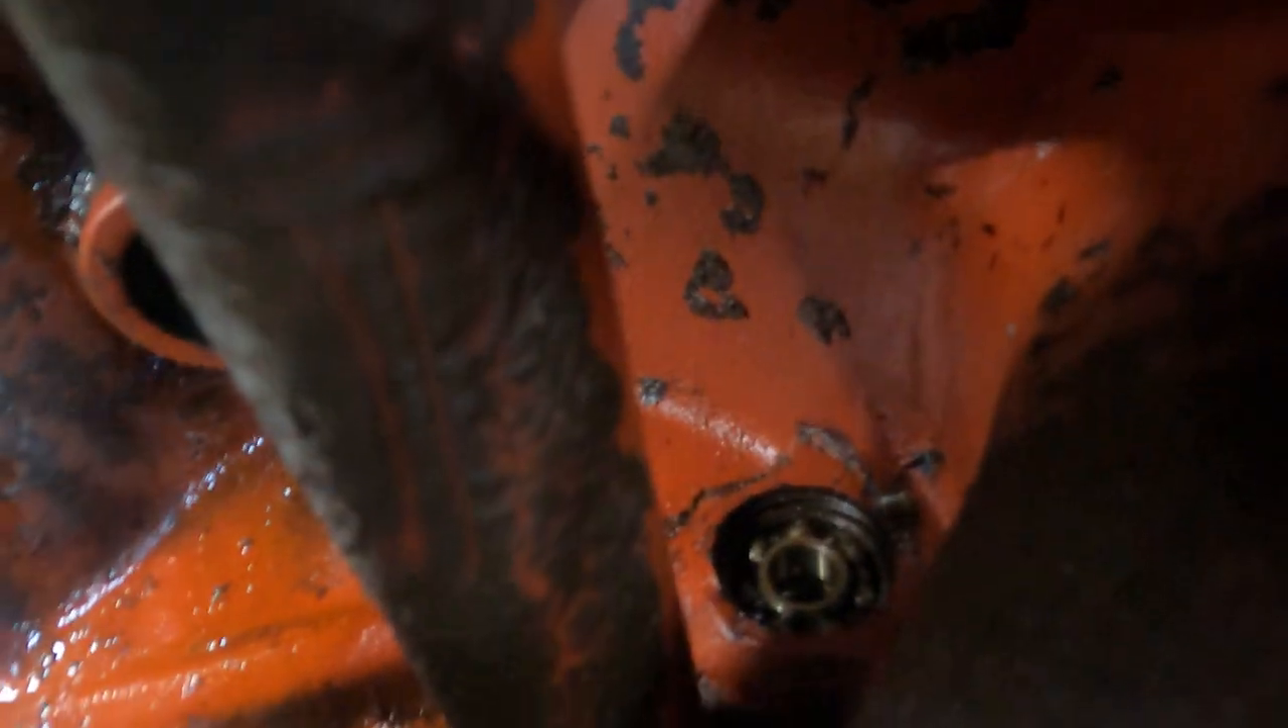You can see right there there's one bearing left in there and then right down there is the other bearing.